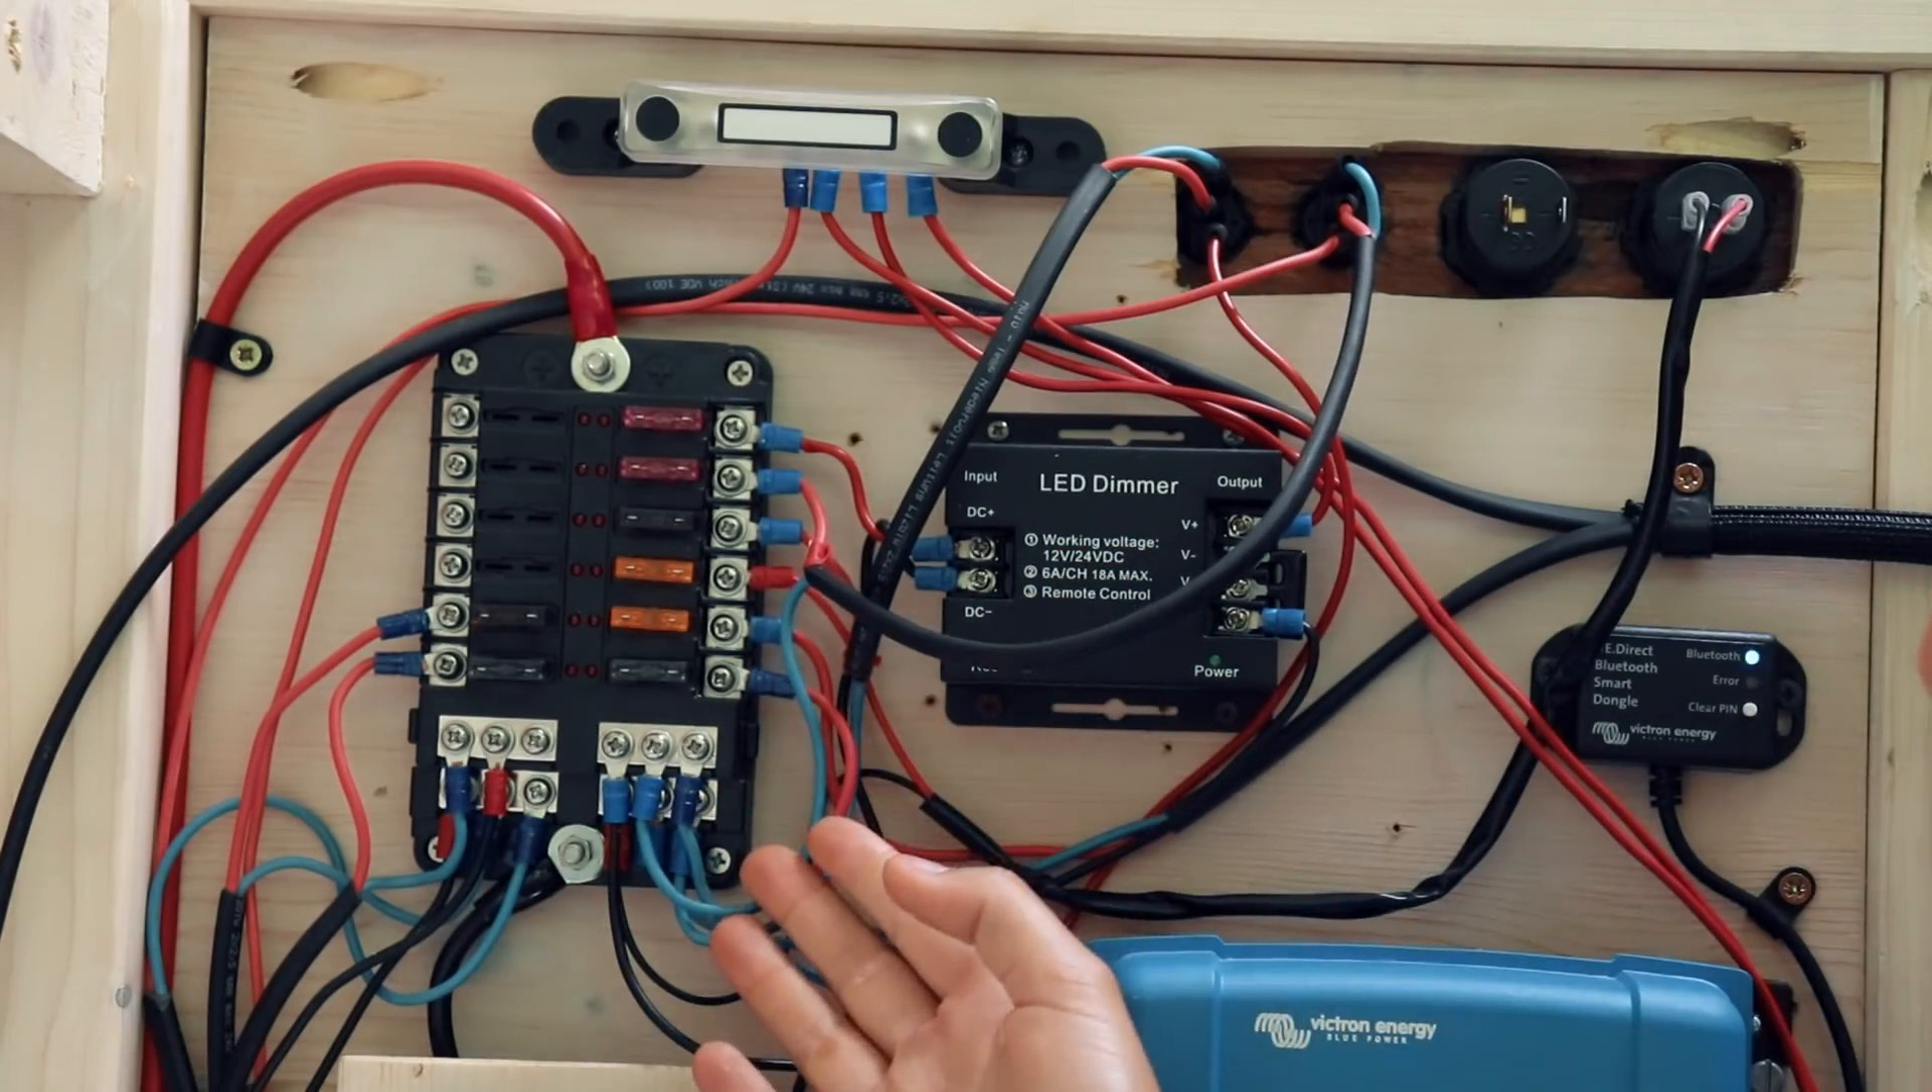As you can see I already um I already put in the fuses.